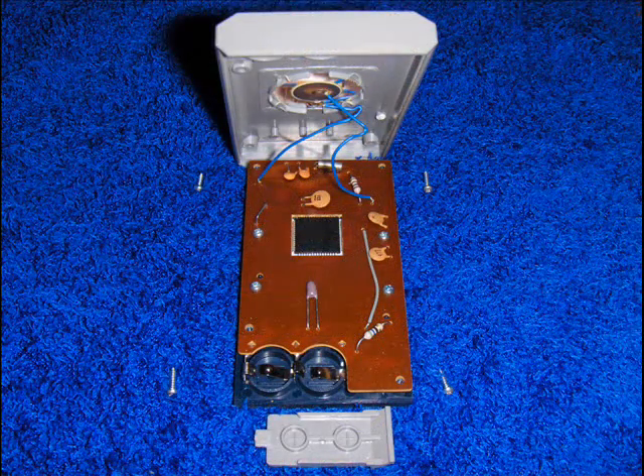After removing the four outer screws, we now have access to the speaker and back of the motherboard.